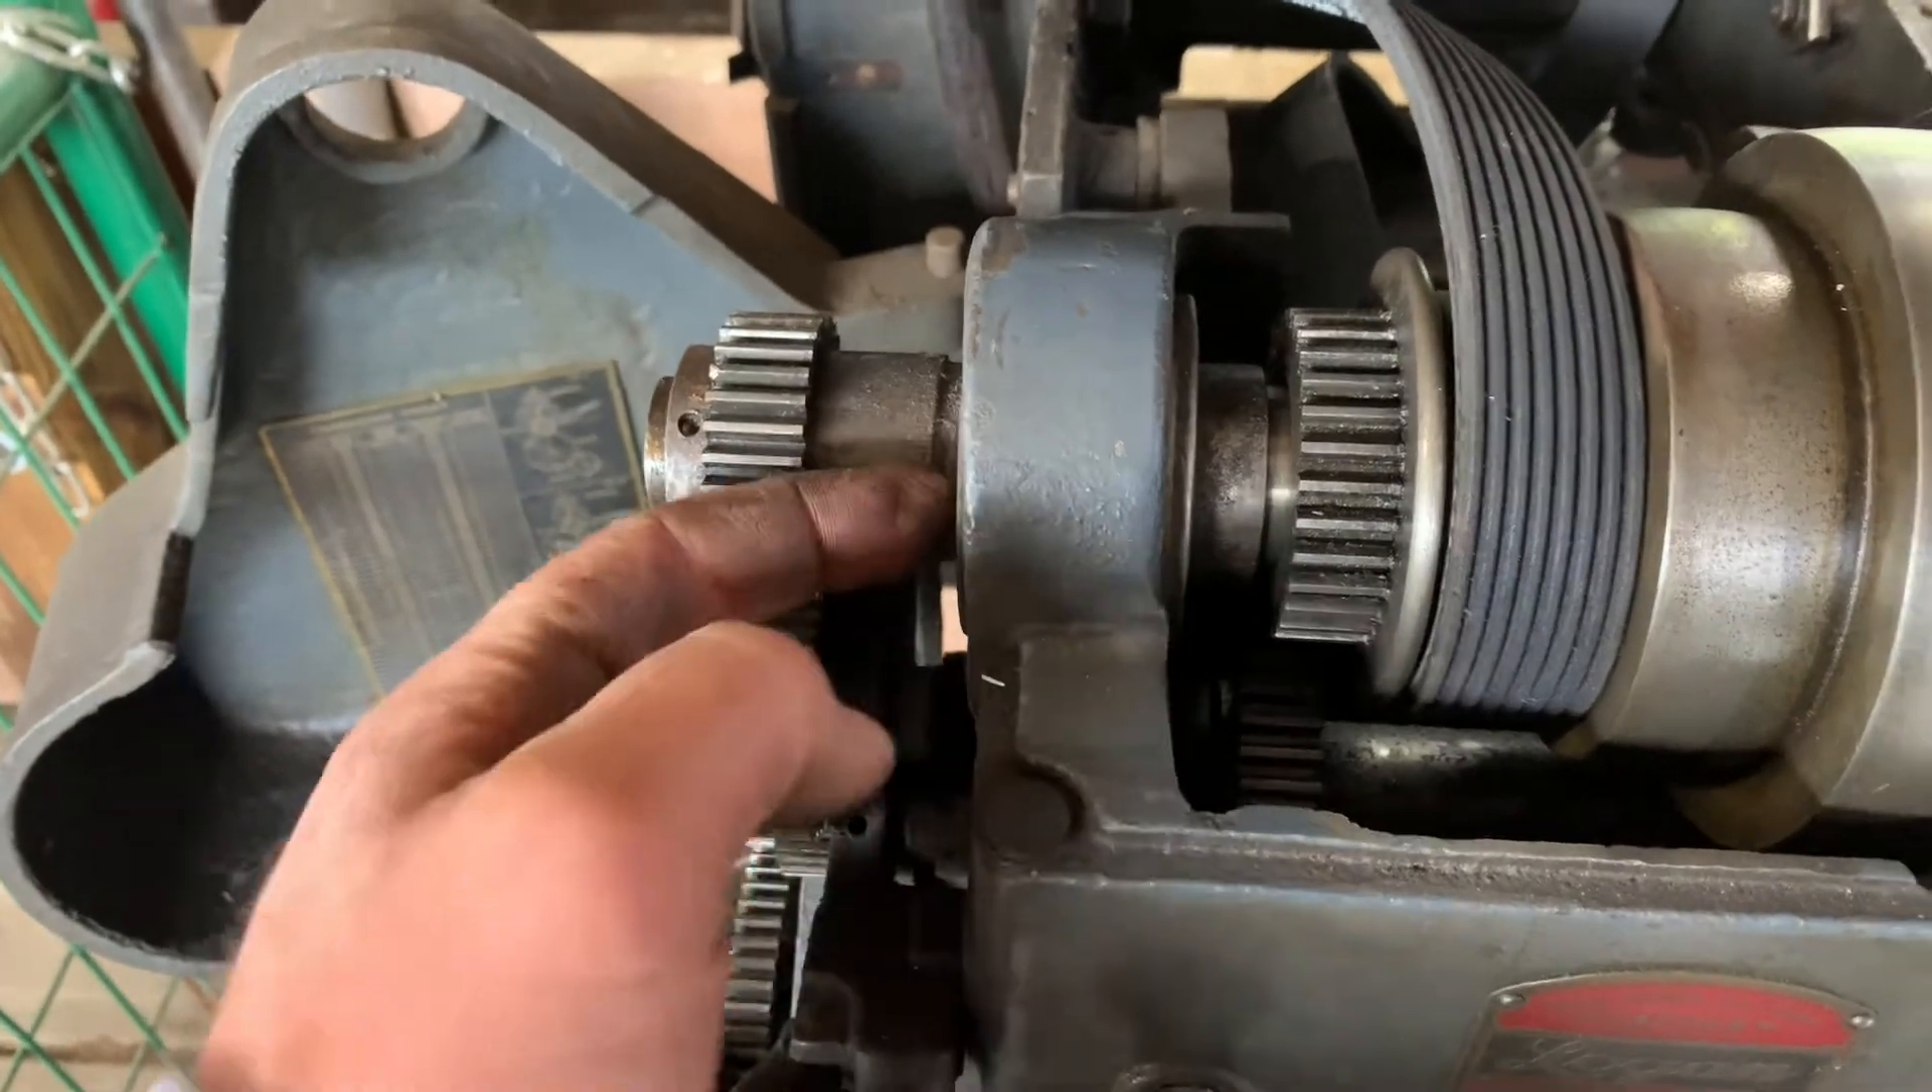We got this change gear on here.